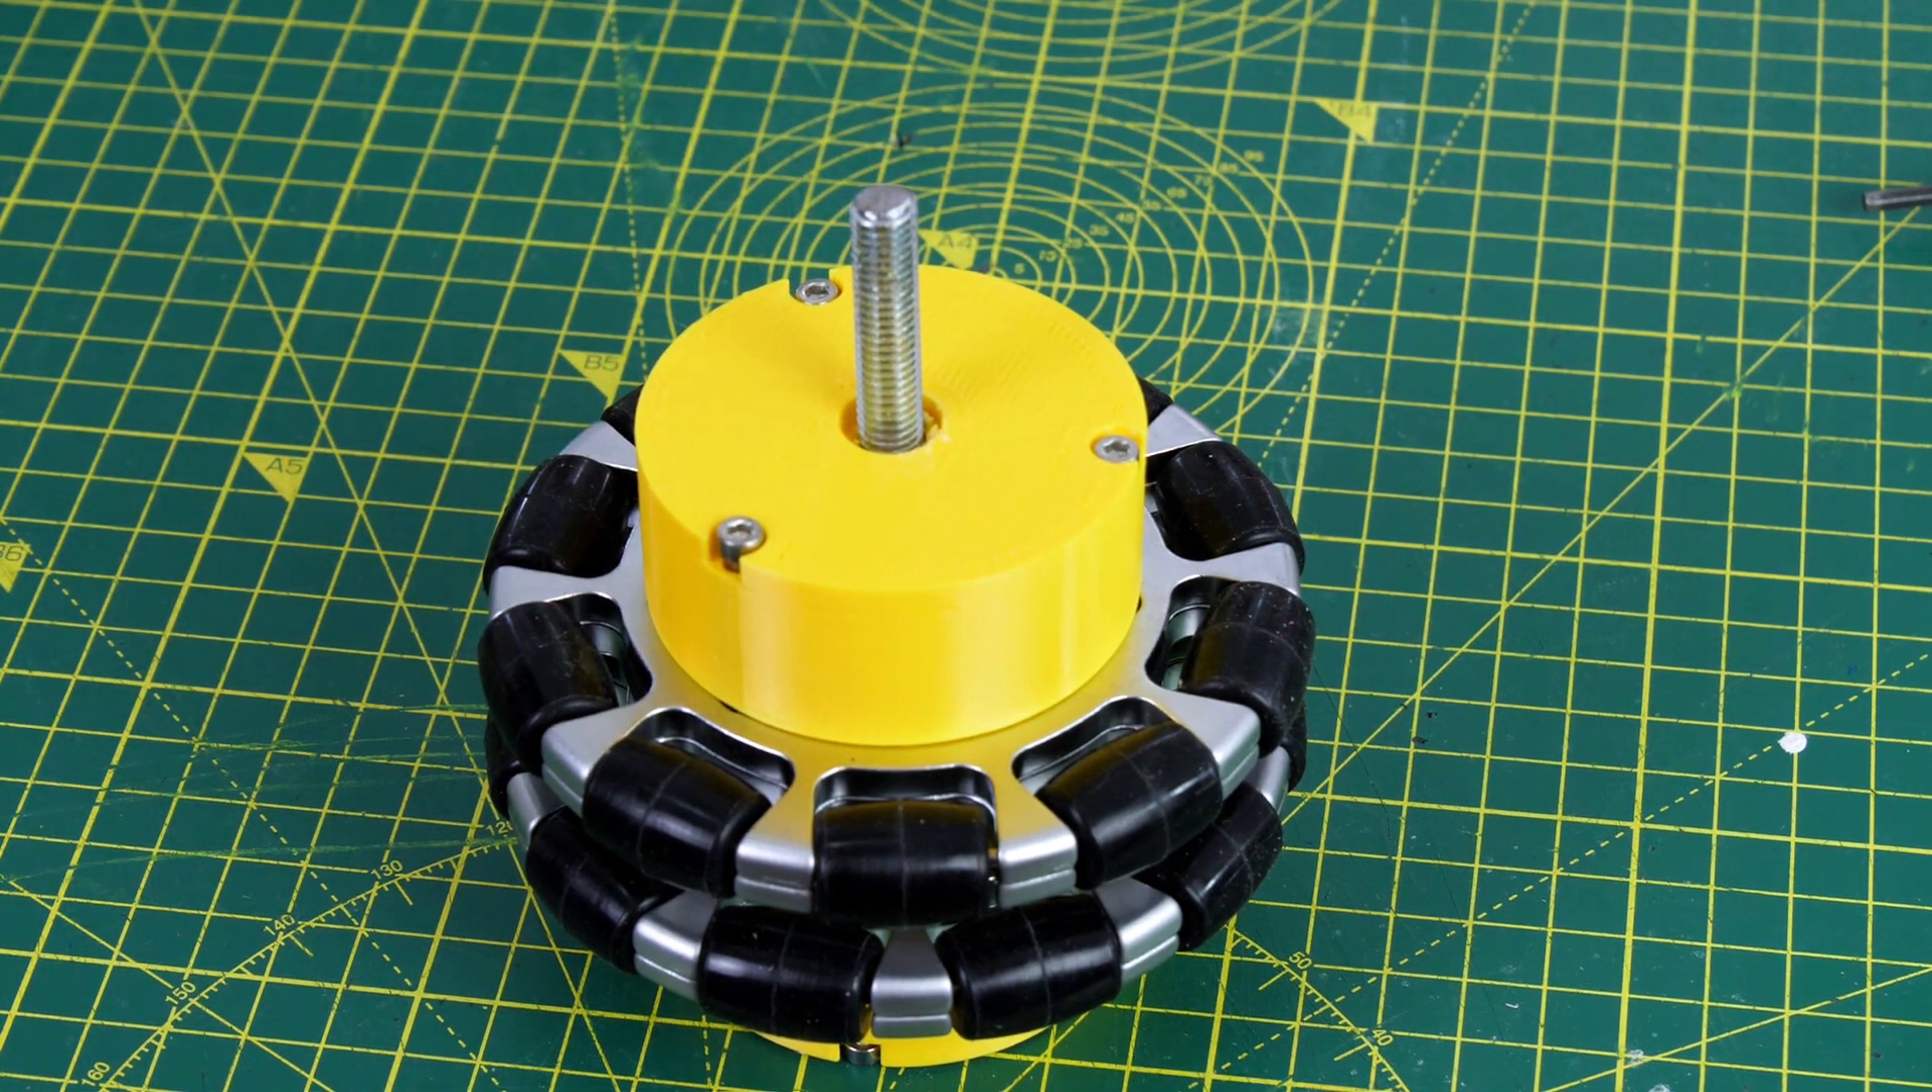On the other side, I've got another hub and that's got some M8 studding in it and again that's just screwed on with three M3 screws.